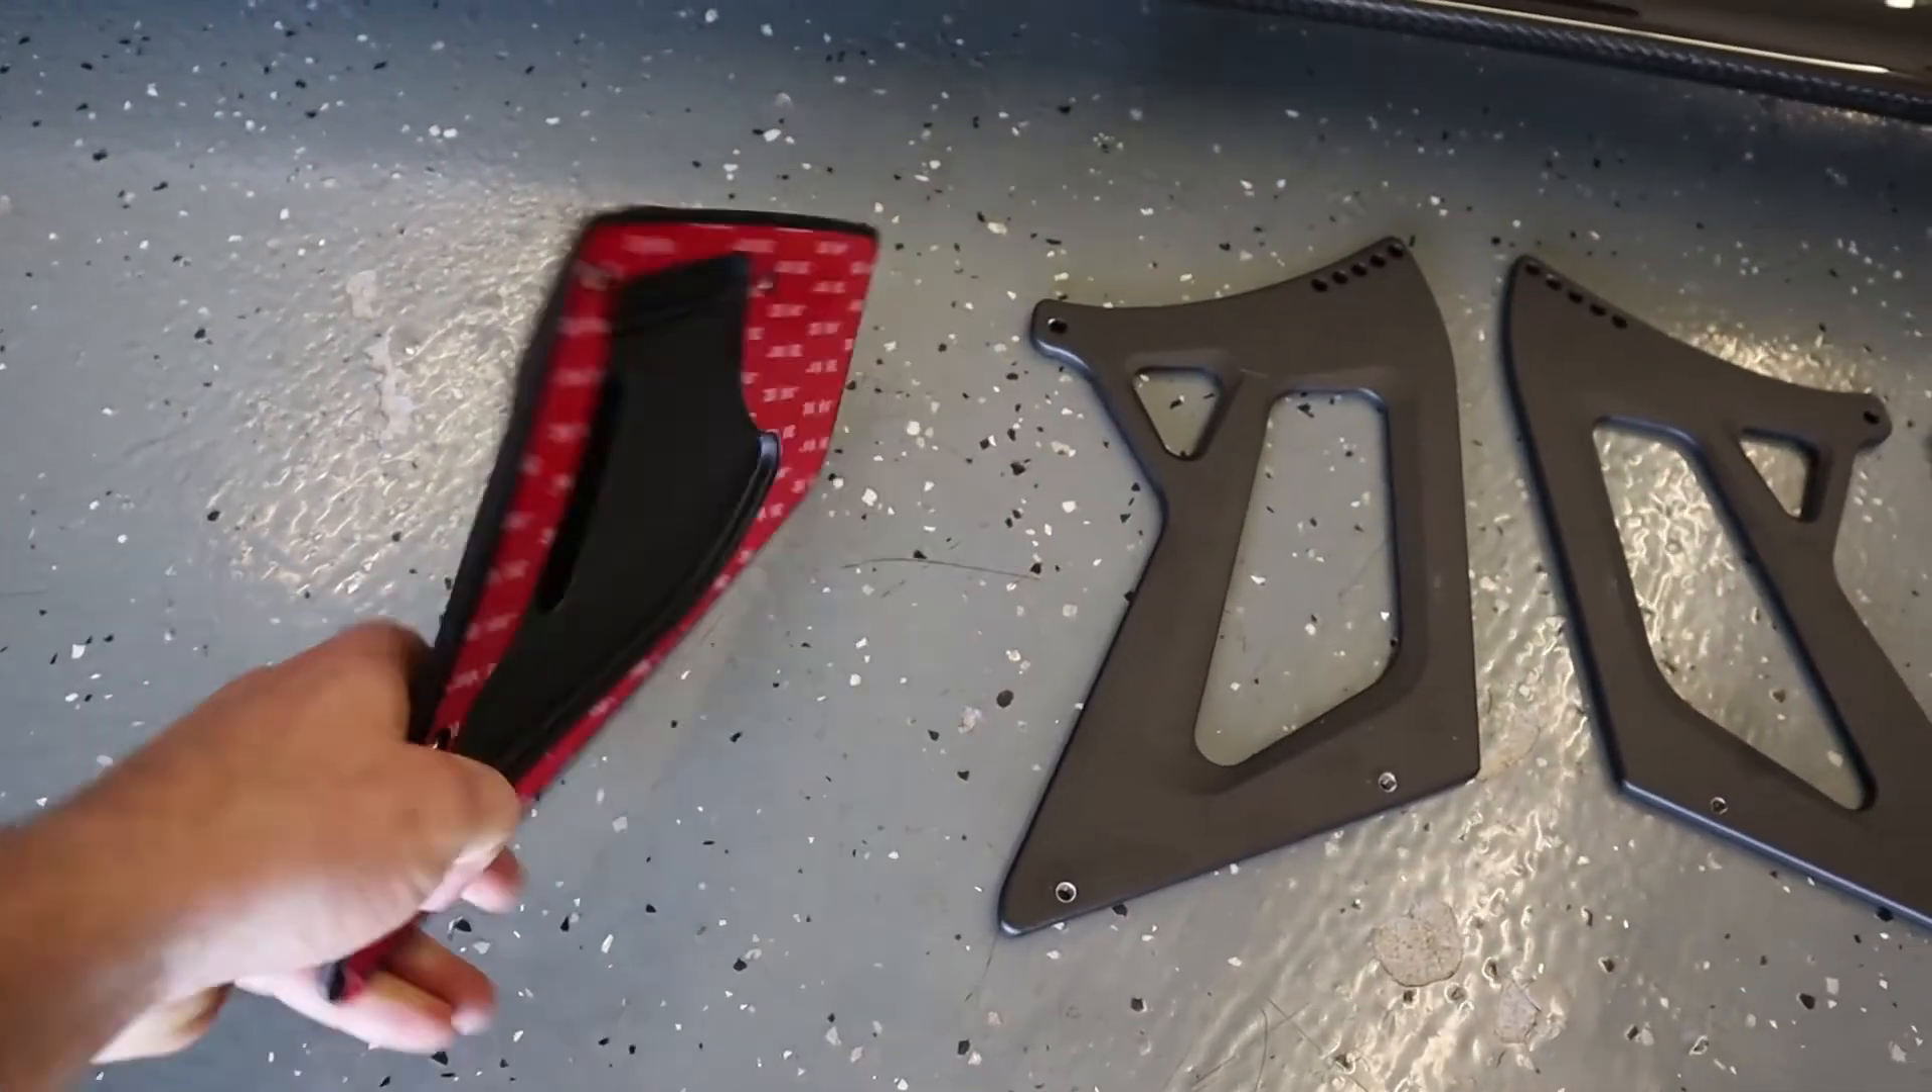But and we also have the double sided tape already installed on the trunk mounts.